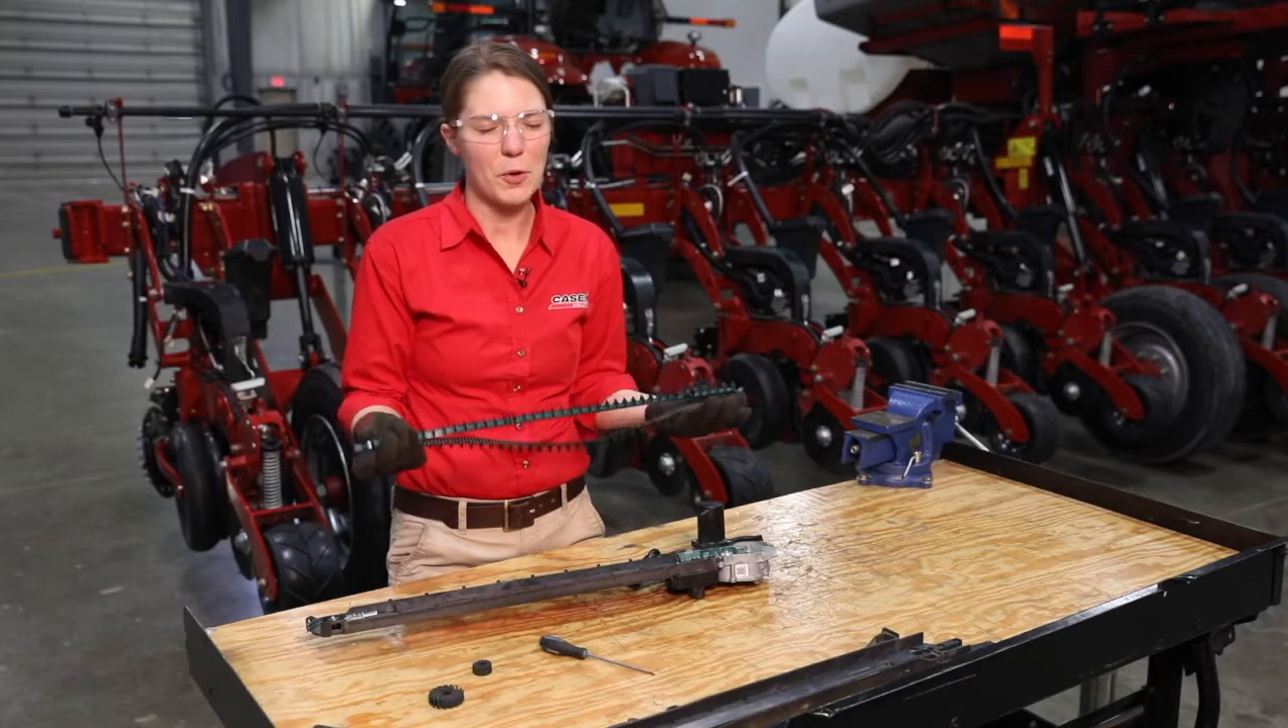This being a pre -season check we've already taken our belt out of the out of the planter for the winter and we're going to reinstall it.